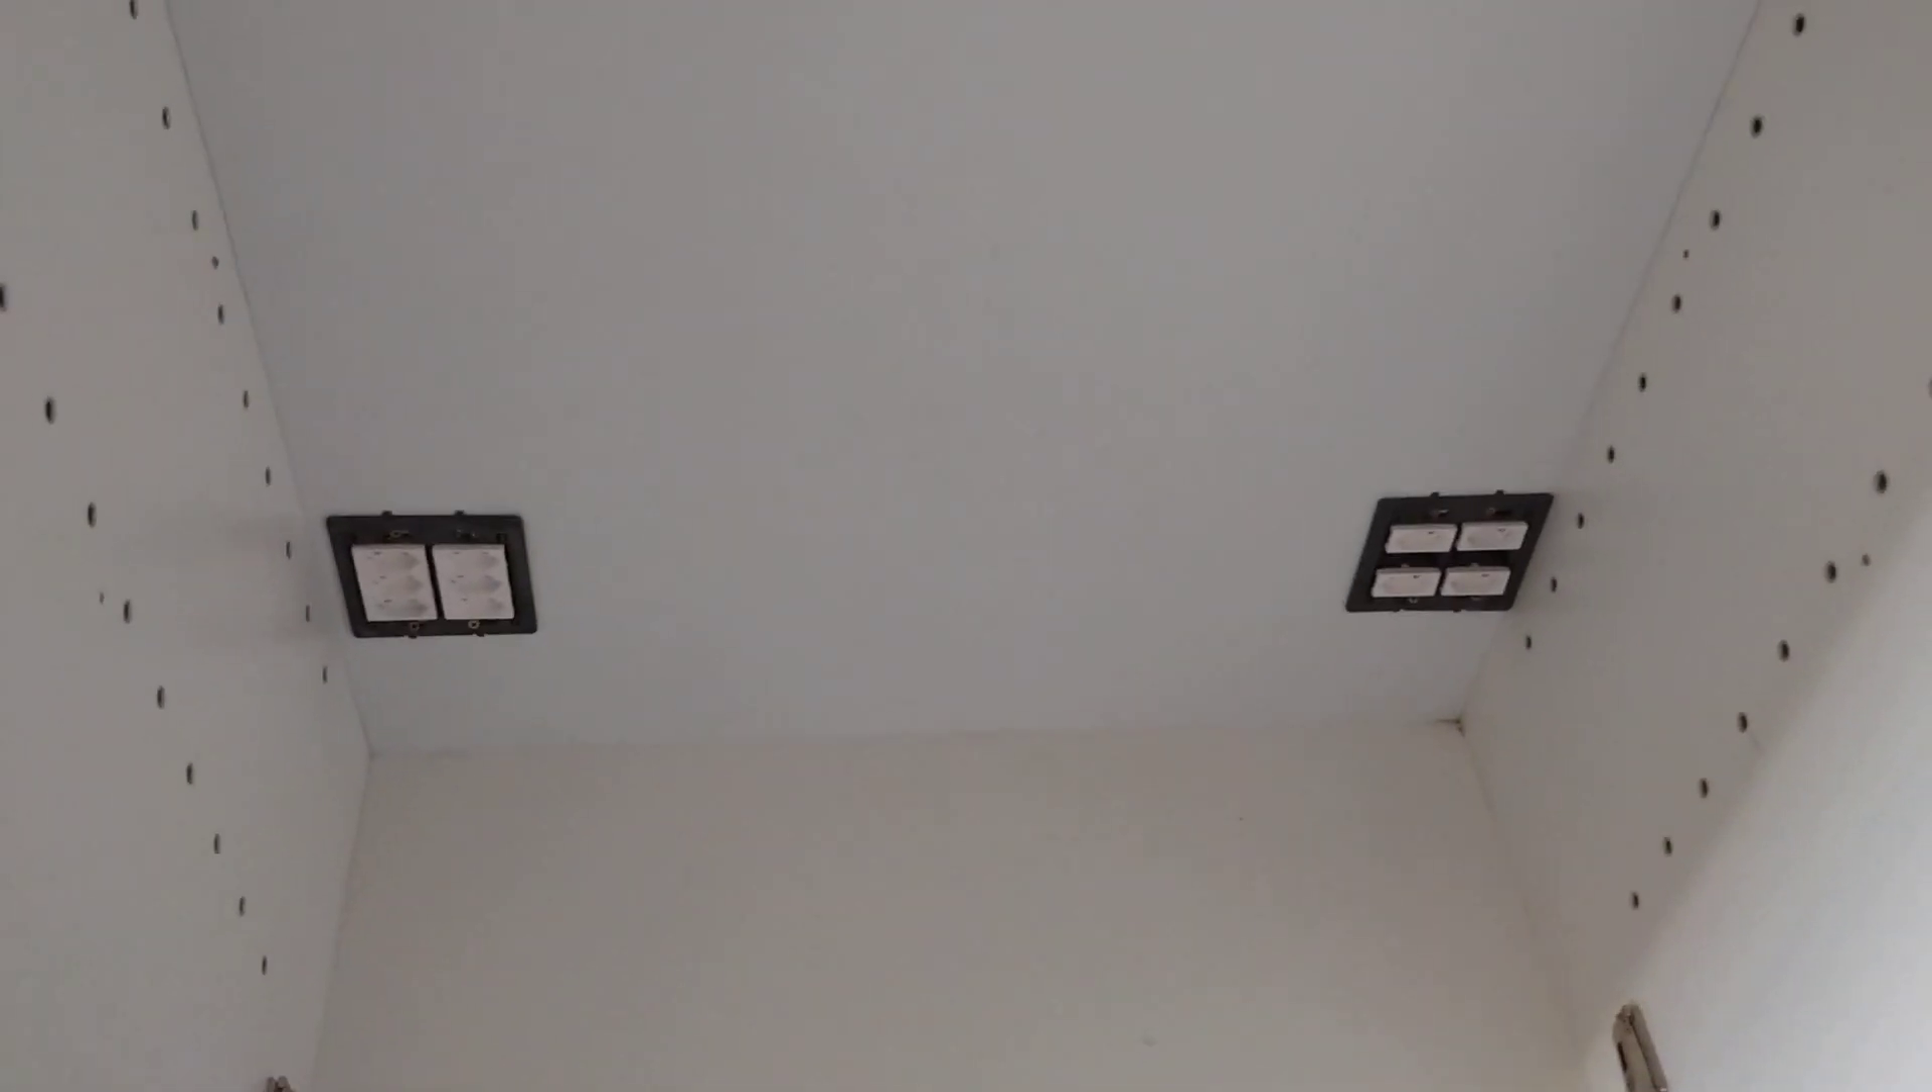Já embuti aquelas duas tomadas ali Já tá pronta.